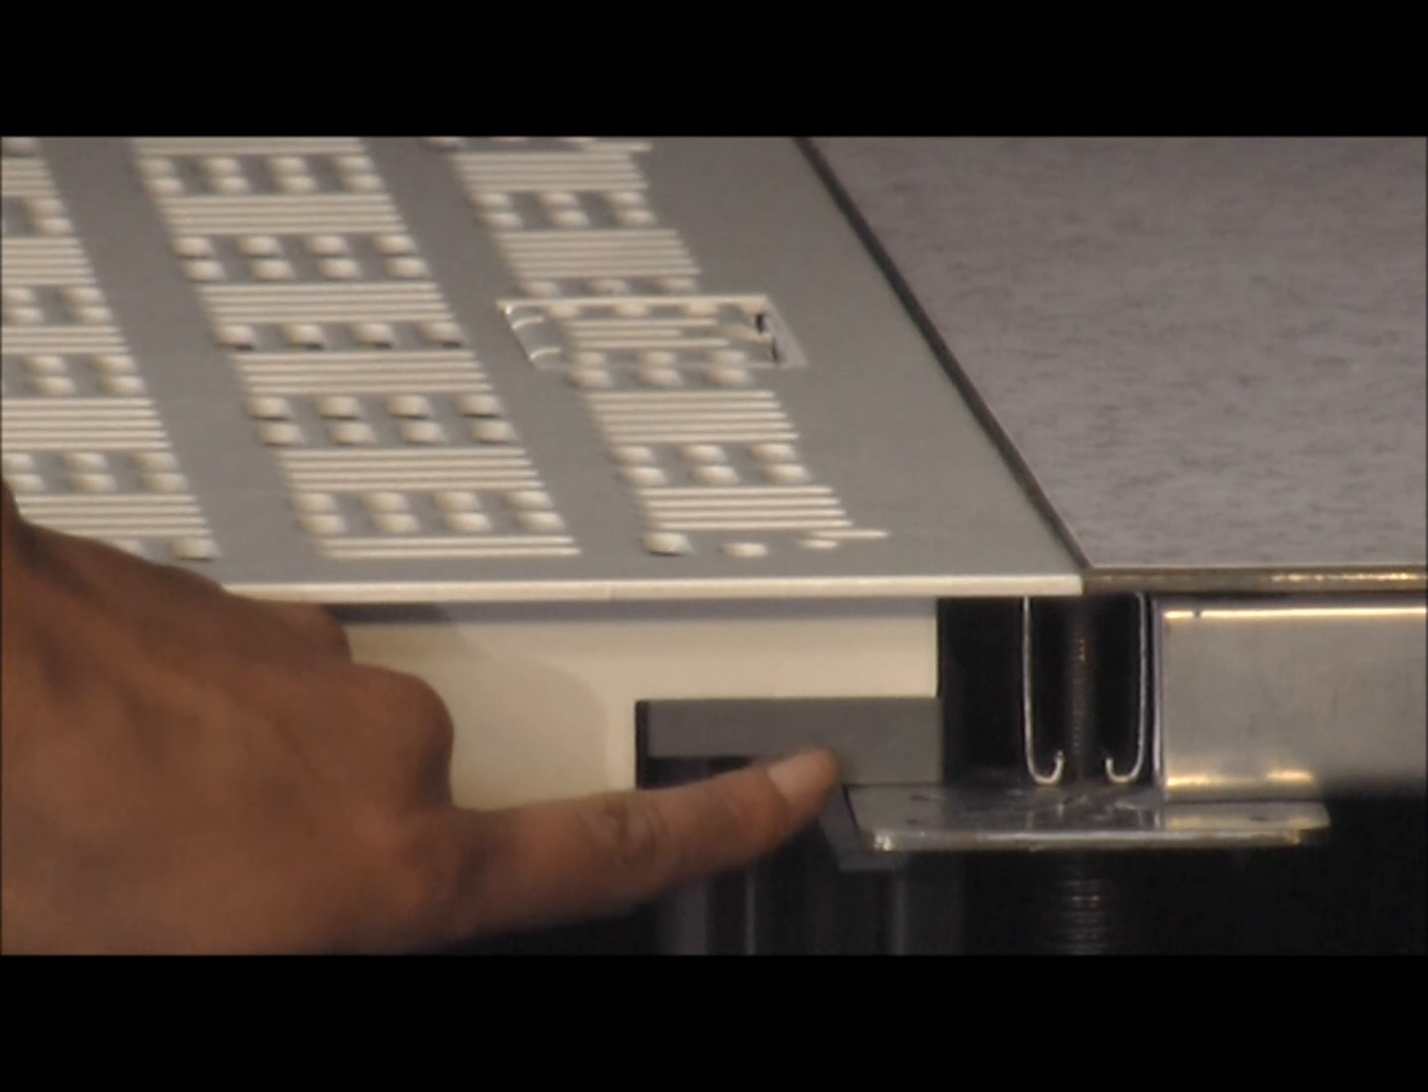Looks like we have a near flush transition between the infinity grate and existing solid tile.